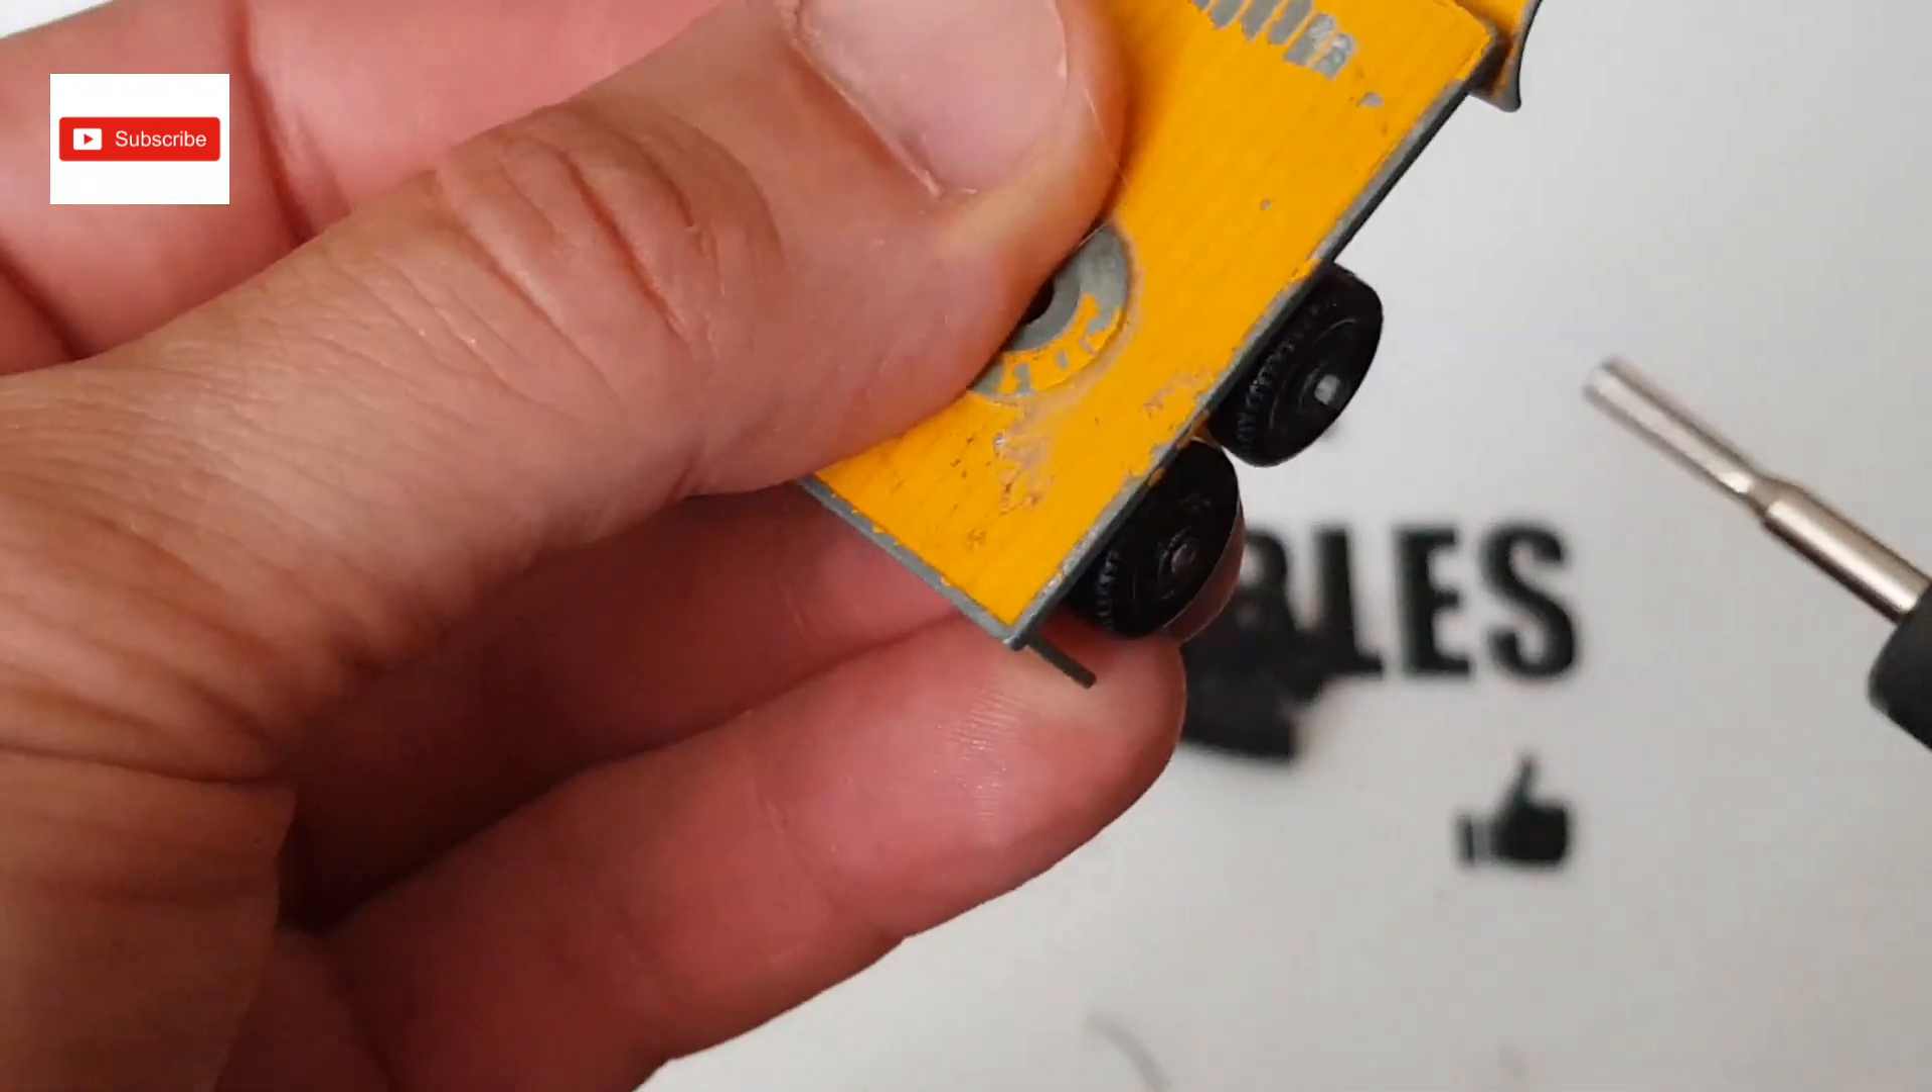So the only thing left is to take the wheels off.